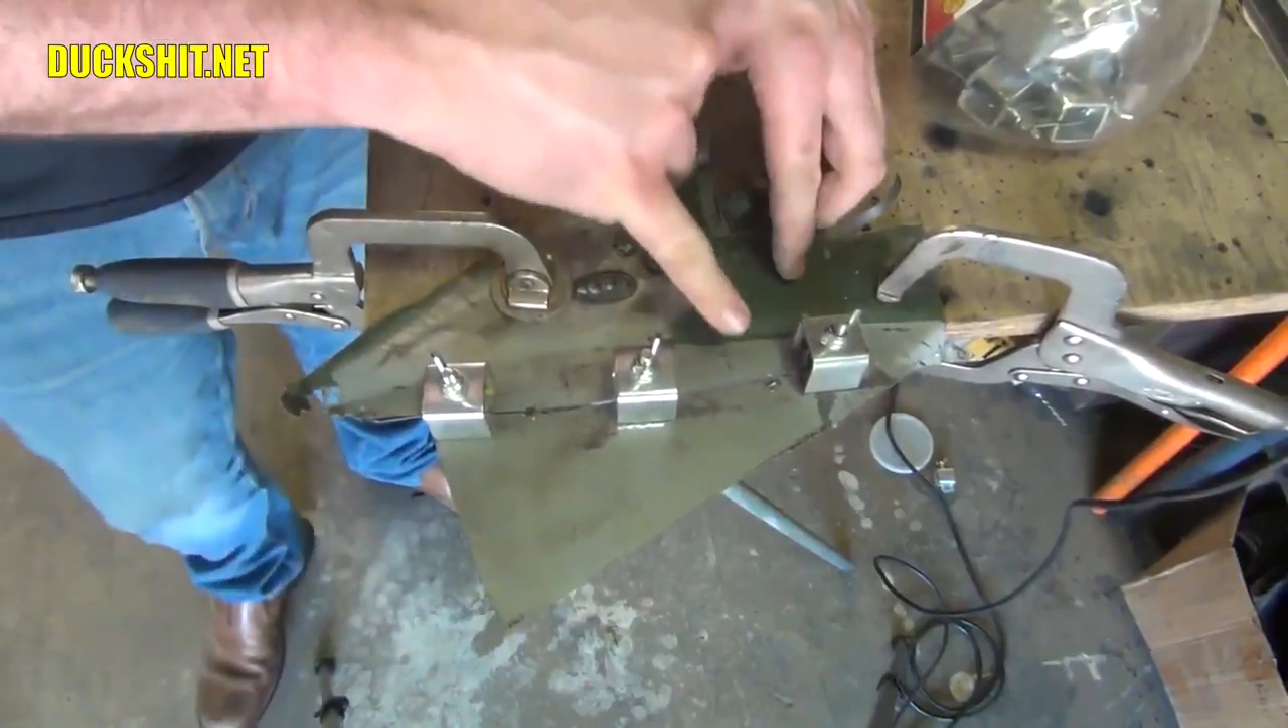As you can see right here, we've got all three of these panel clamps in place.